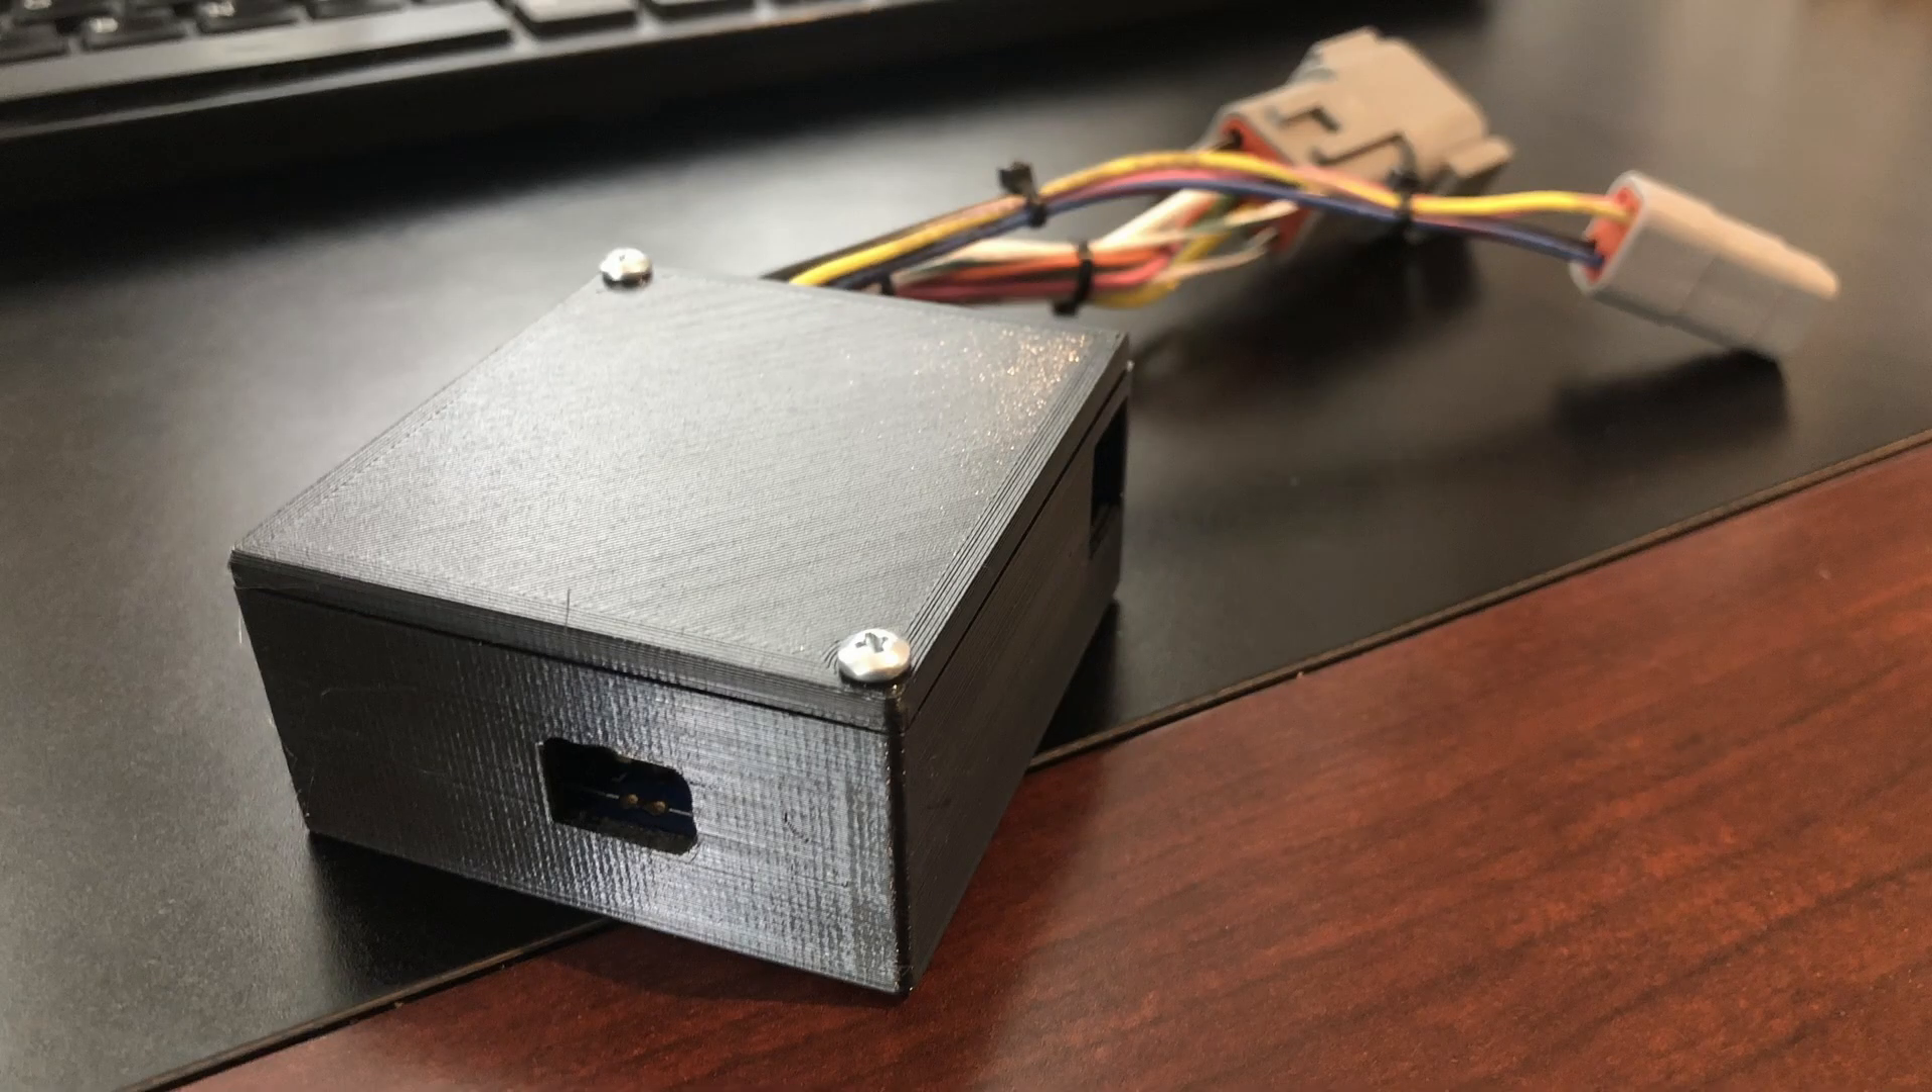And here we have the enclosure all closed up, buttoned up, ready to go in the car.